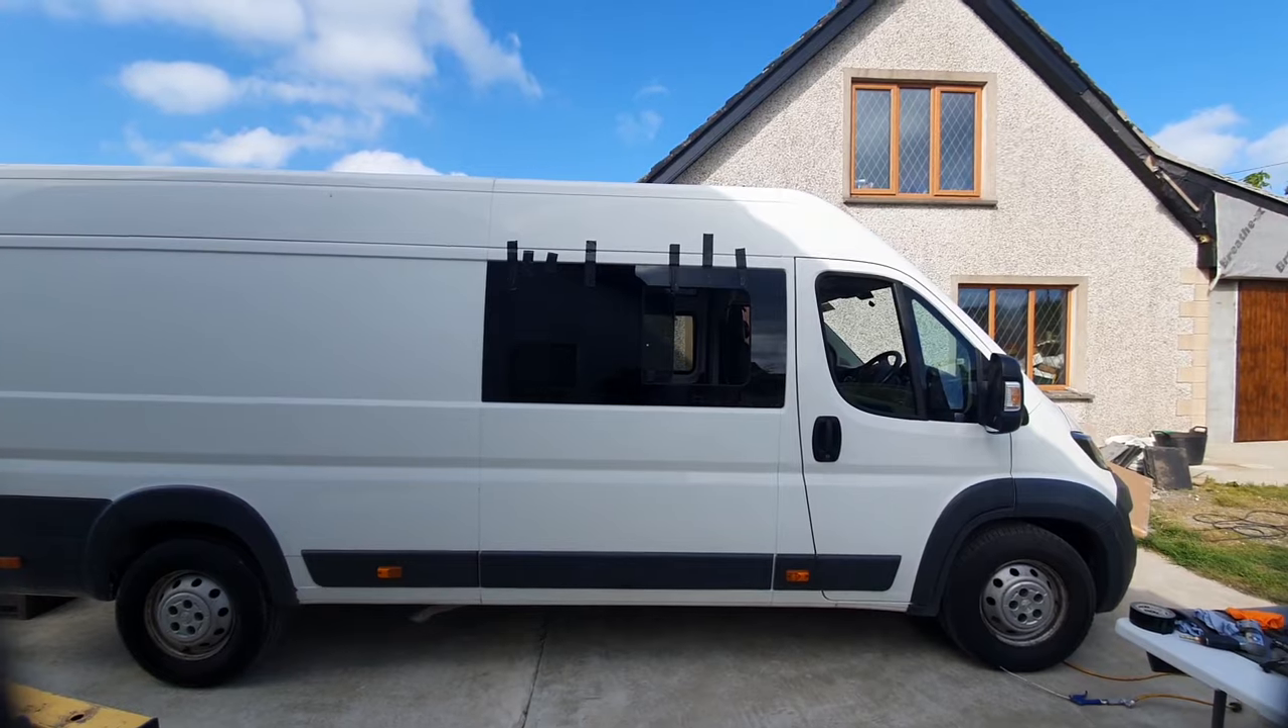We have the window now installed it's got the tape on it.